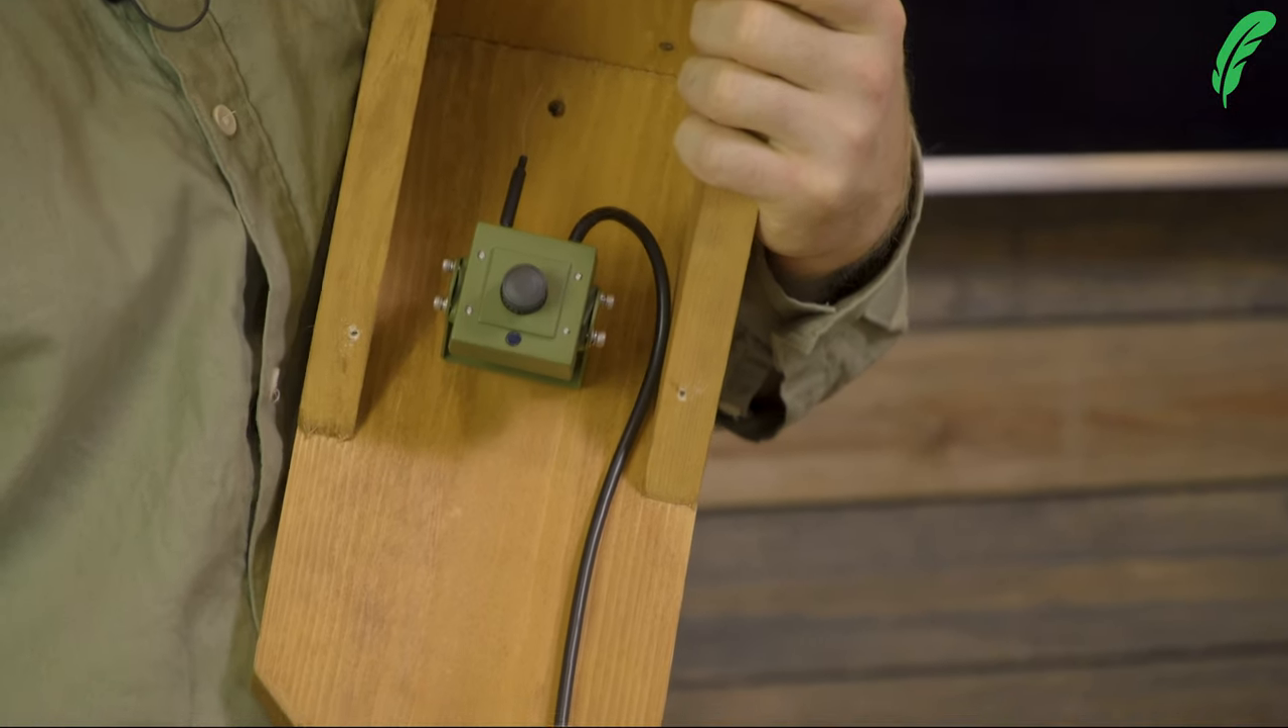So as we can see we've now got our camera mounted up and the lead coming out and down ready to go.